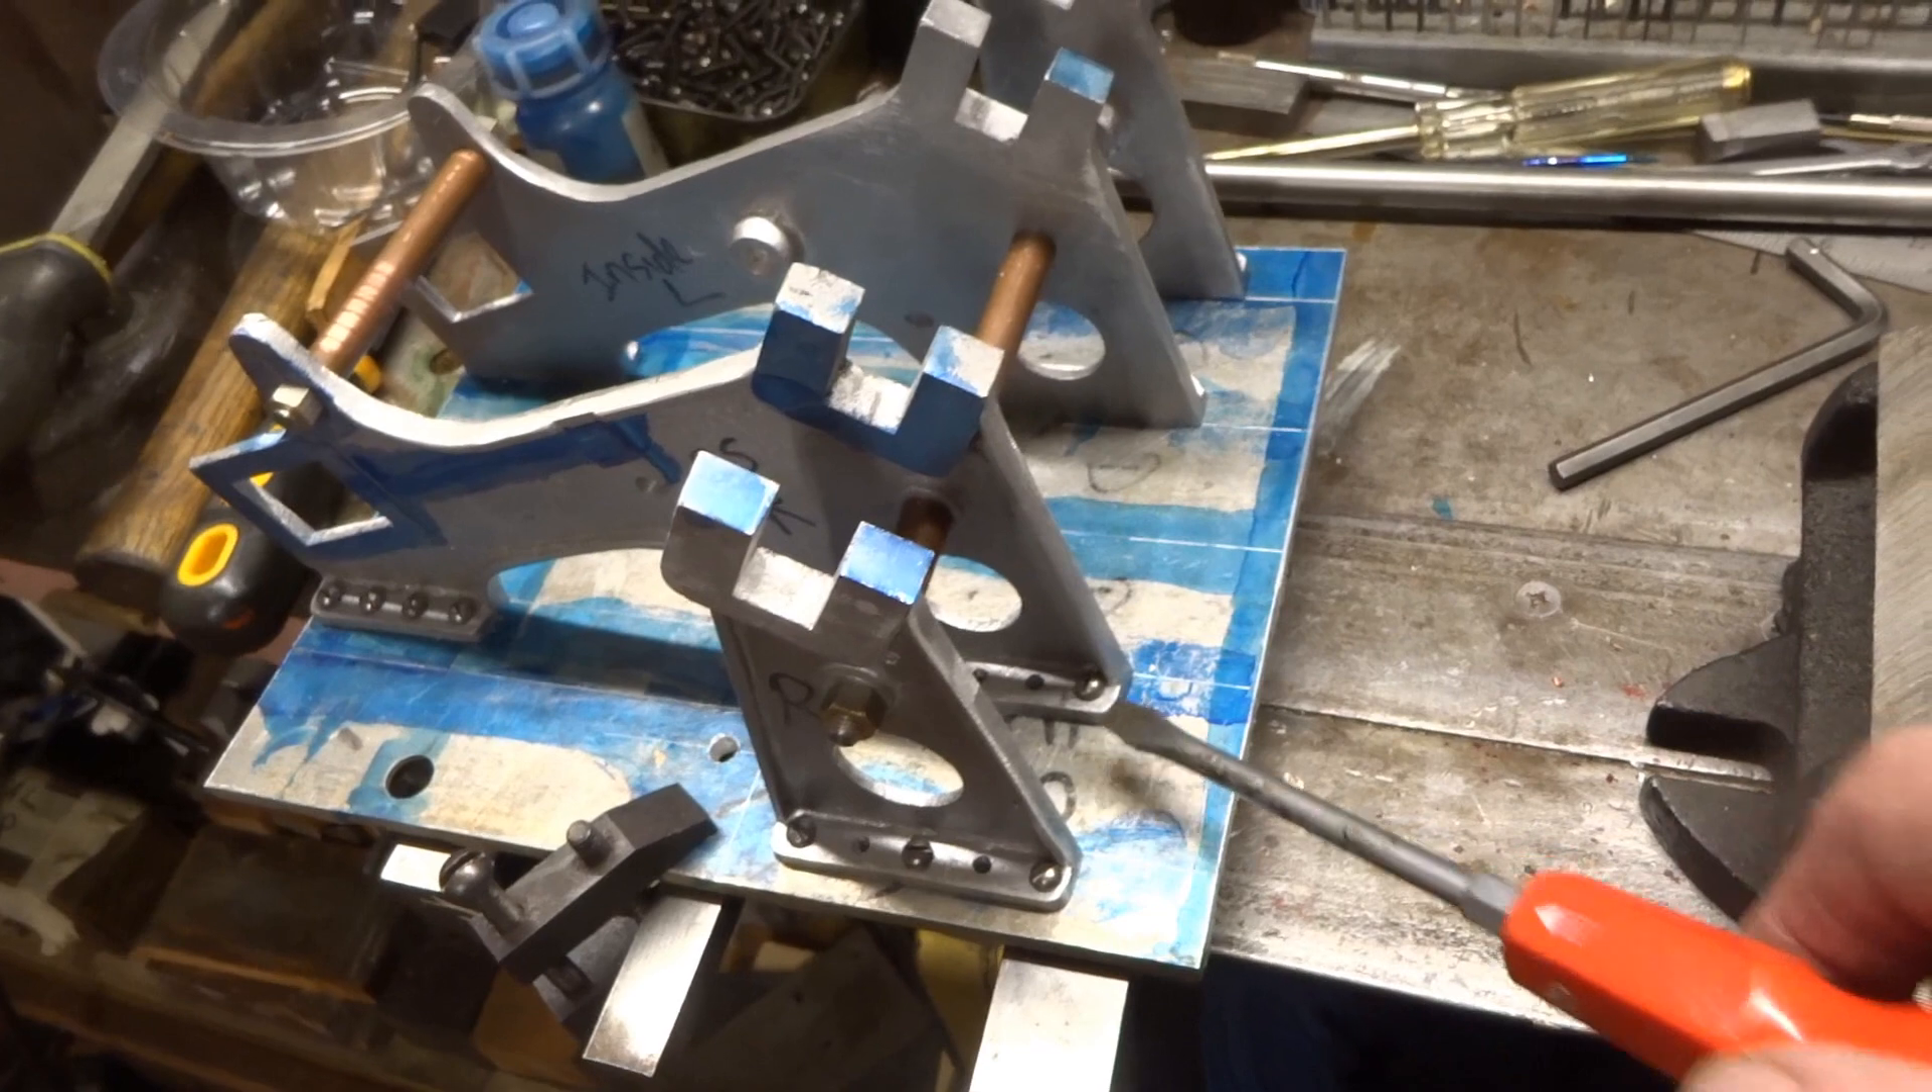I've got the side frames of this engine lined up and screwed to the base plate.